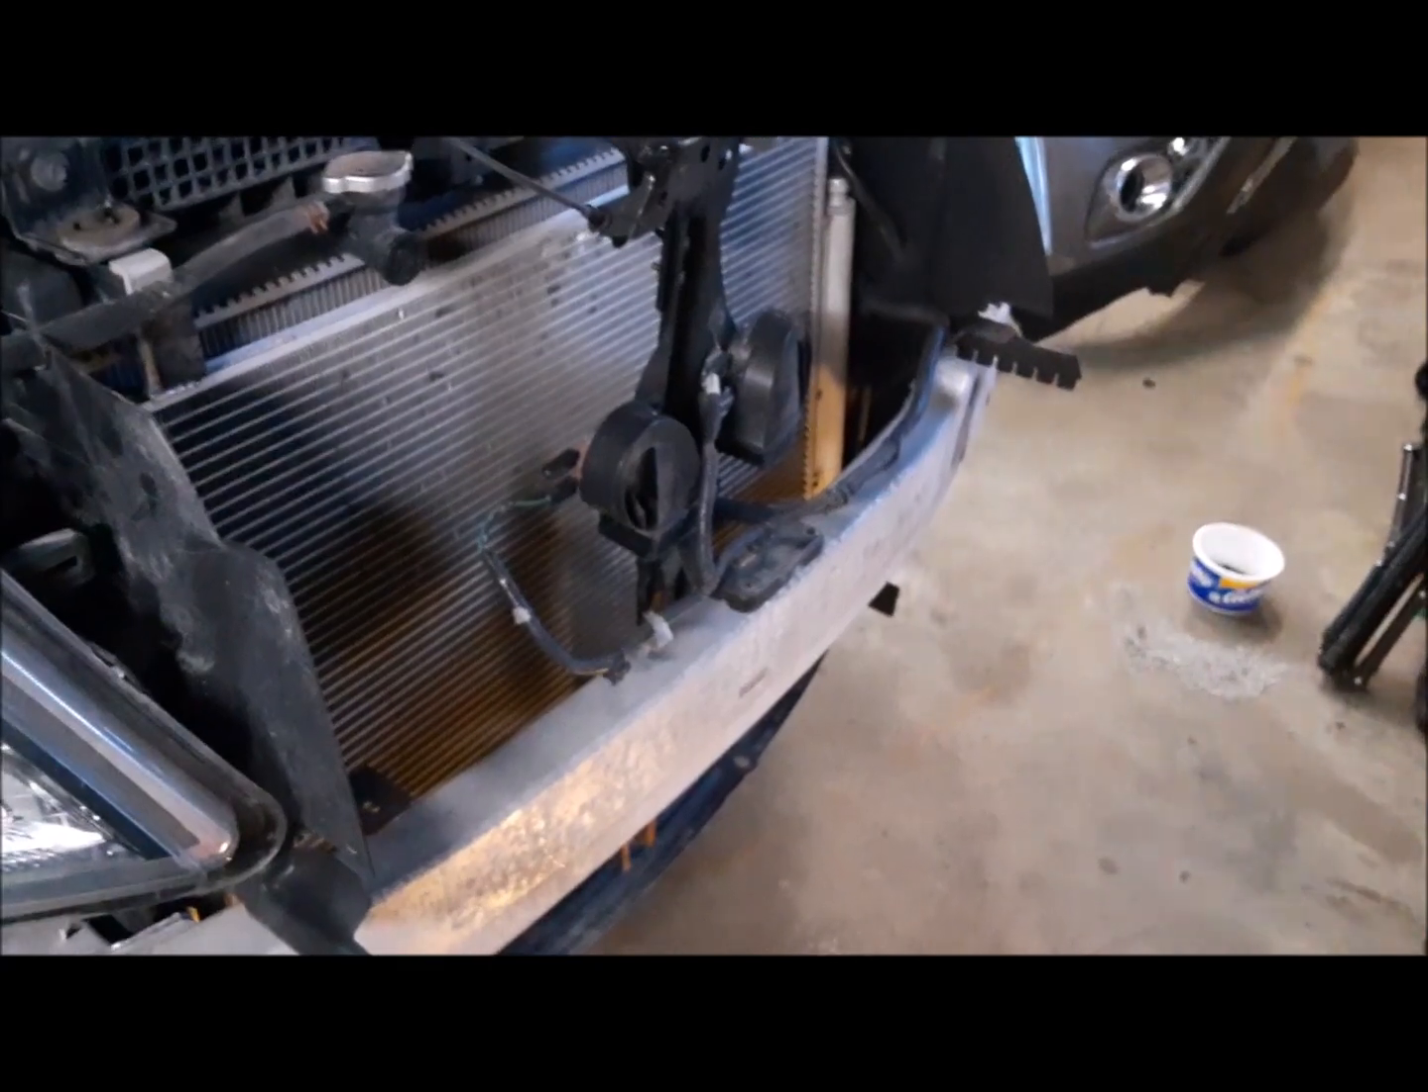Well, that sure was fun, but we got the grill and the bumper cover off.